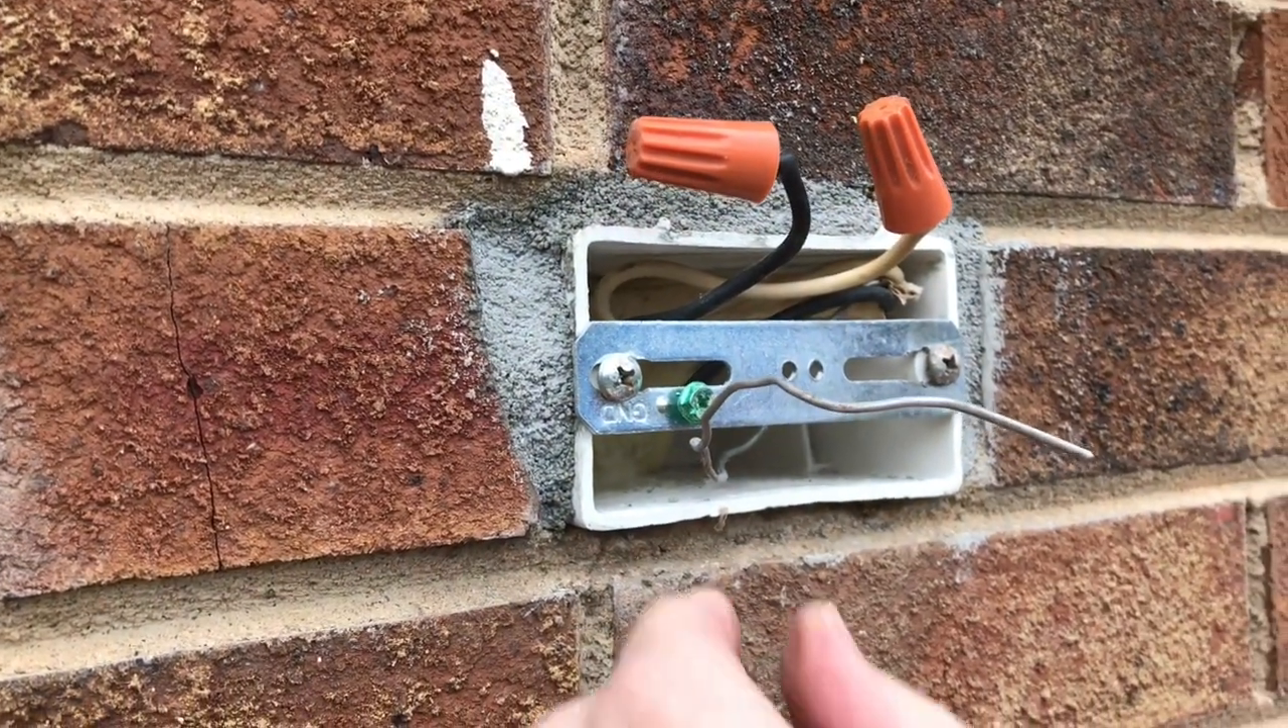Okay guys after getting this thing mounted one thing I'm going to do I've went ahead and started tucking my wiring back into the box. I left out a little bit here that I think I'm going to need.